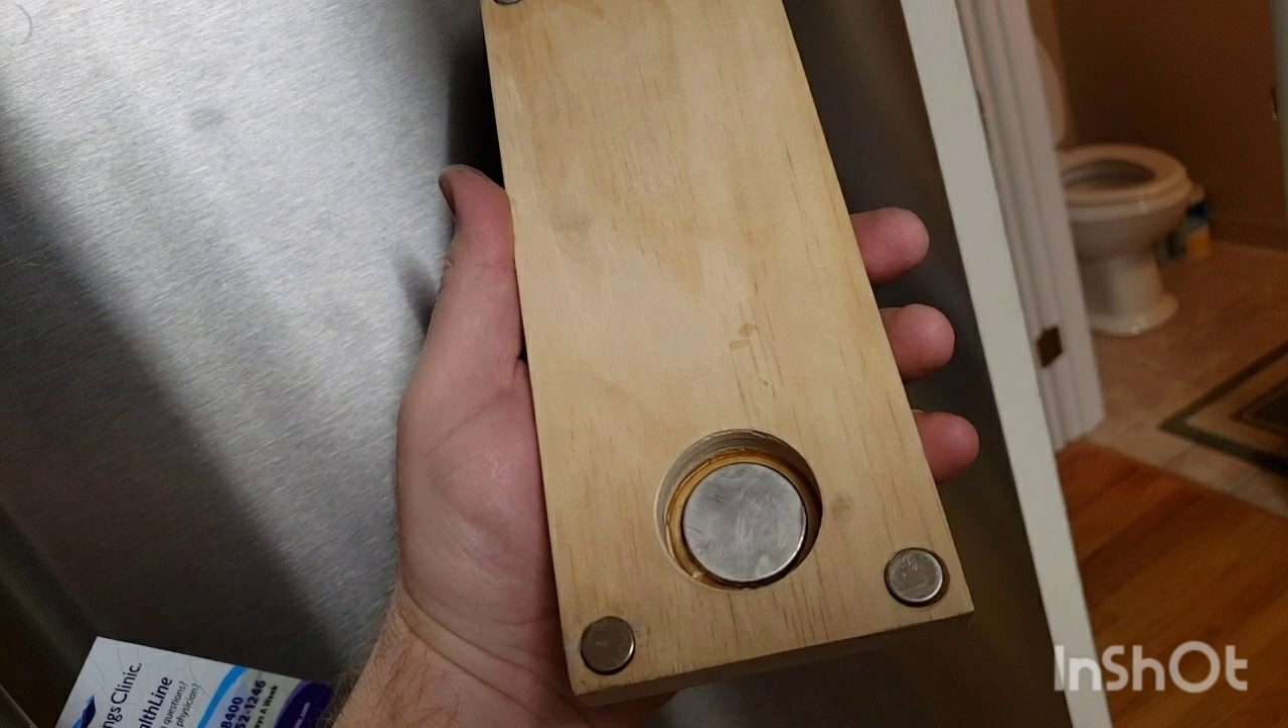And here it is with the big 30 millimeter magnet glued into that recess.